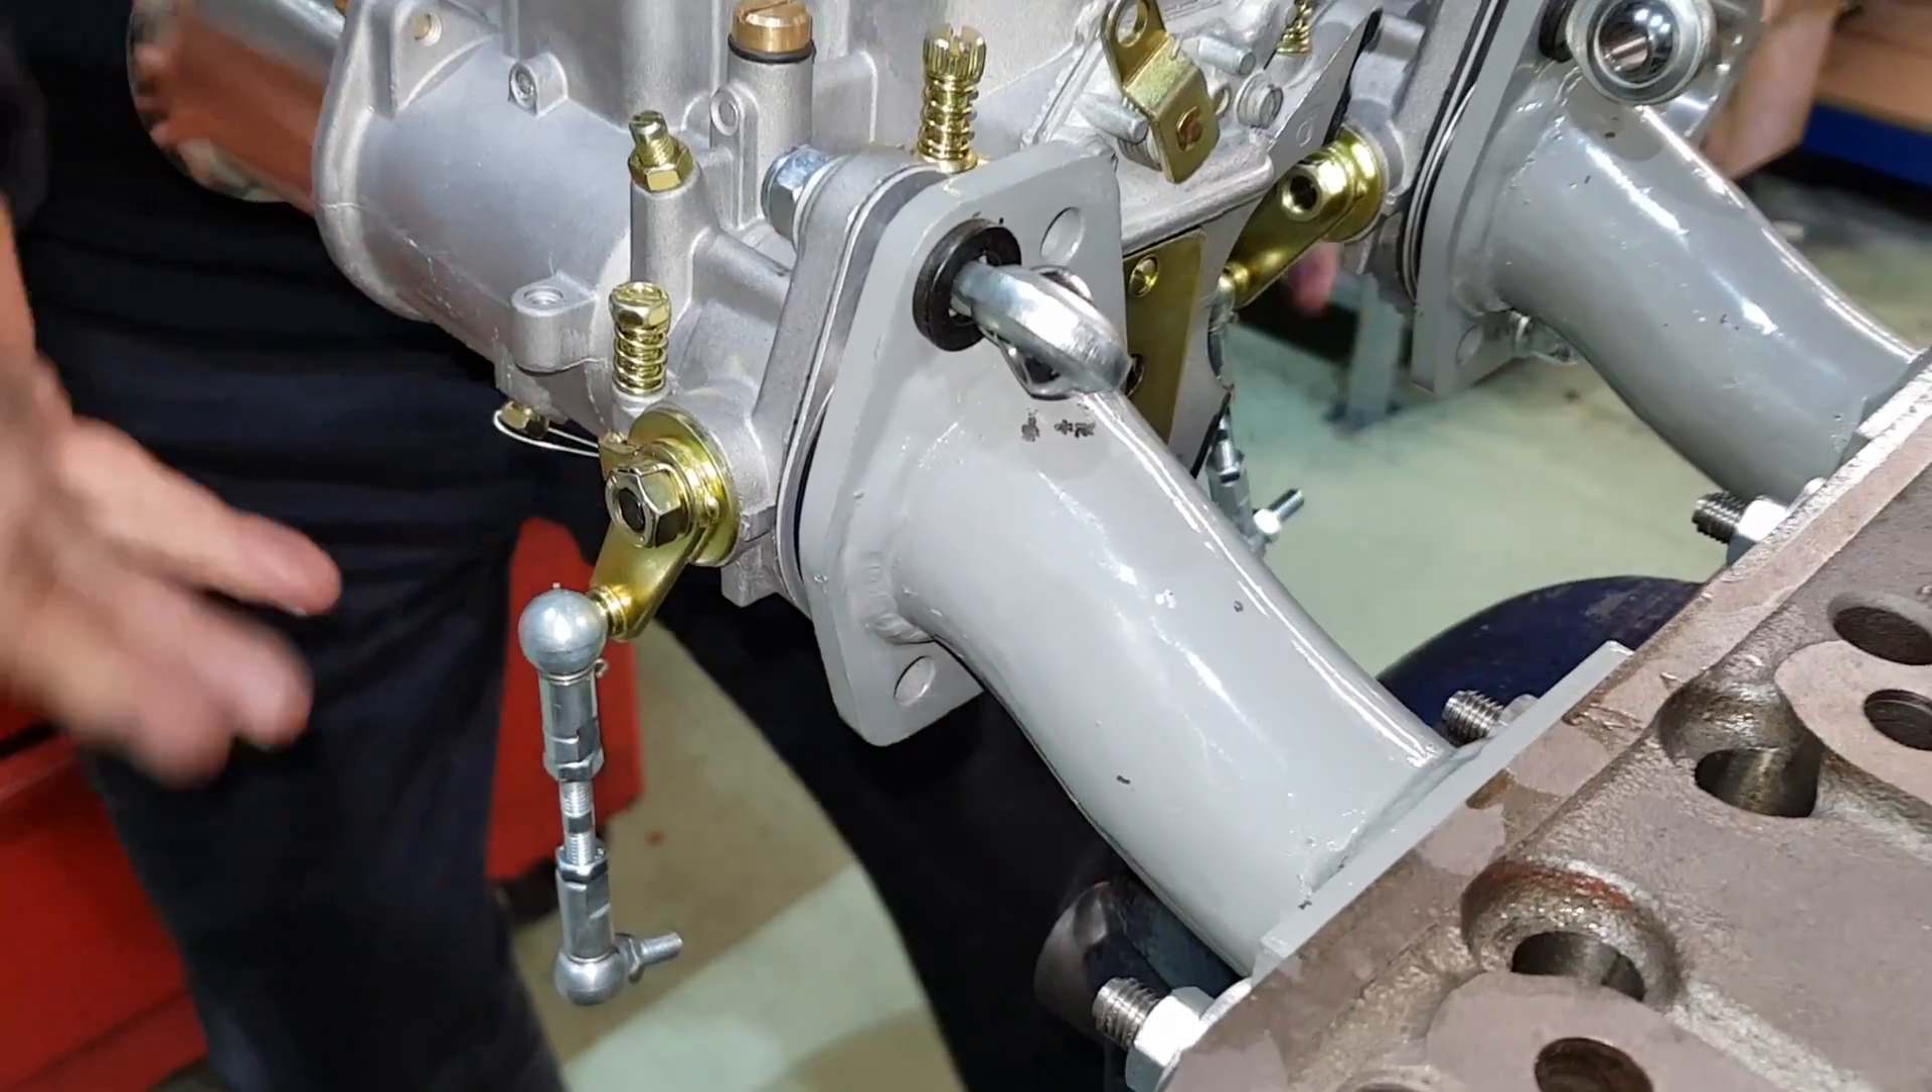So there are the carburettors in place.